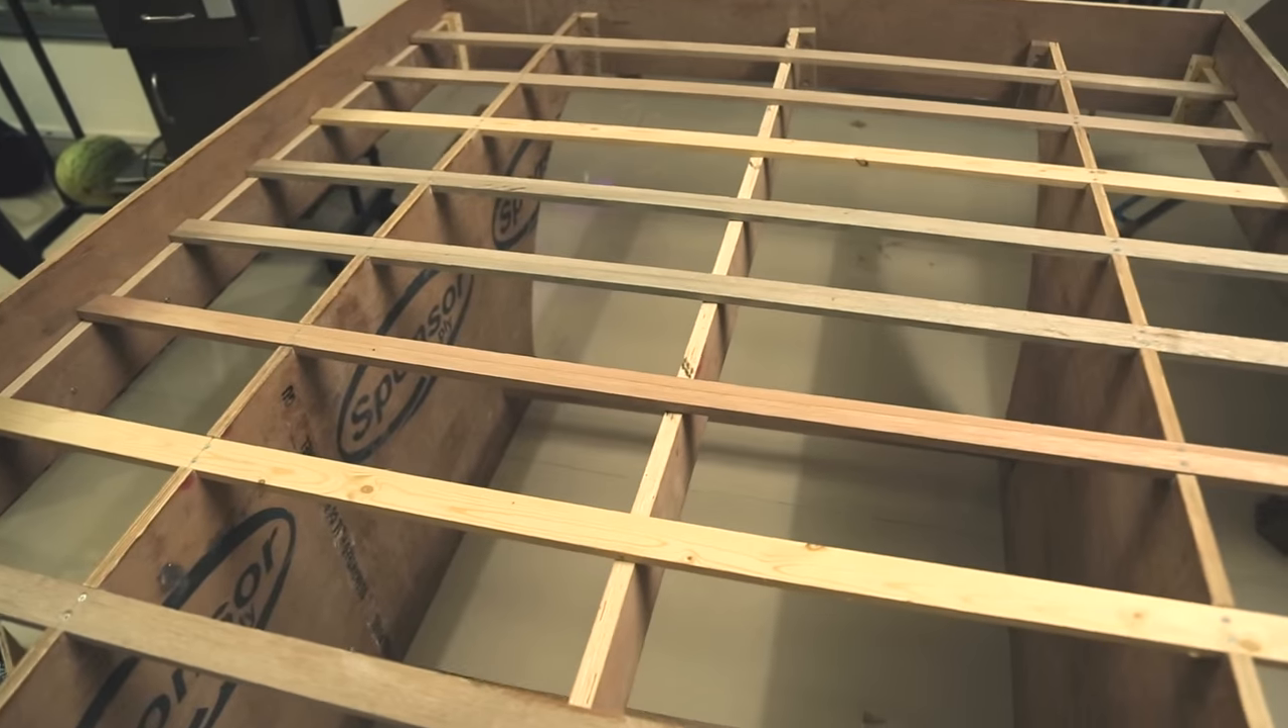I added a middle piece to stop the cross pieces from bending.